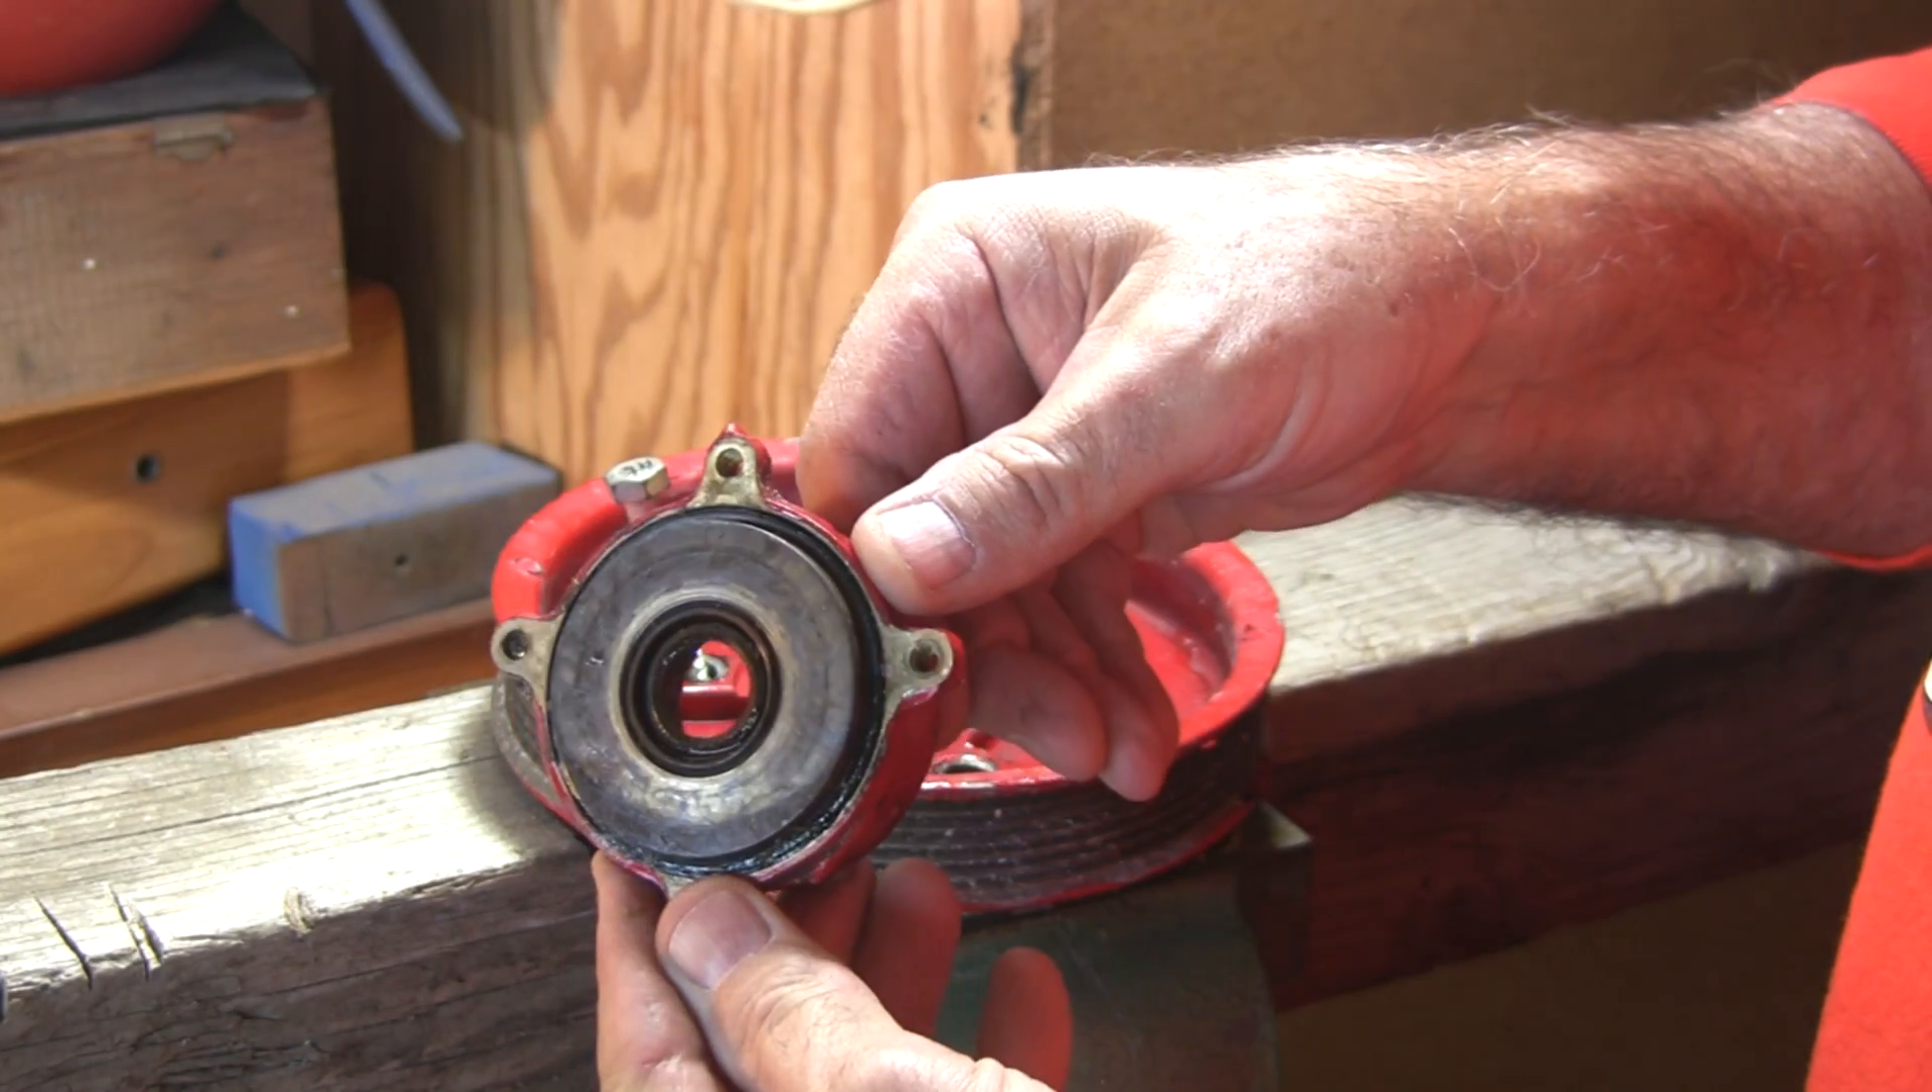And there is the removed bearing housing.